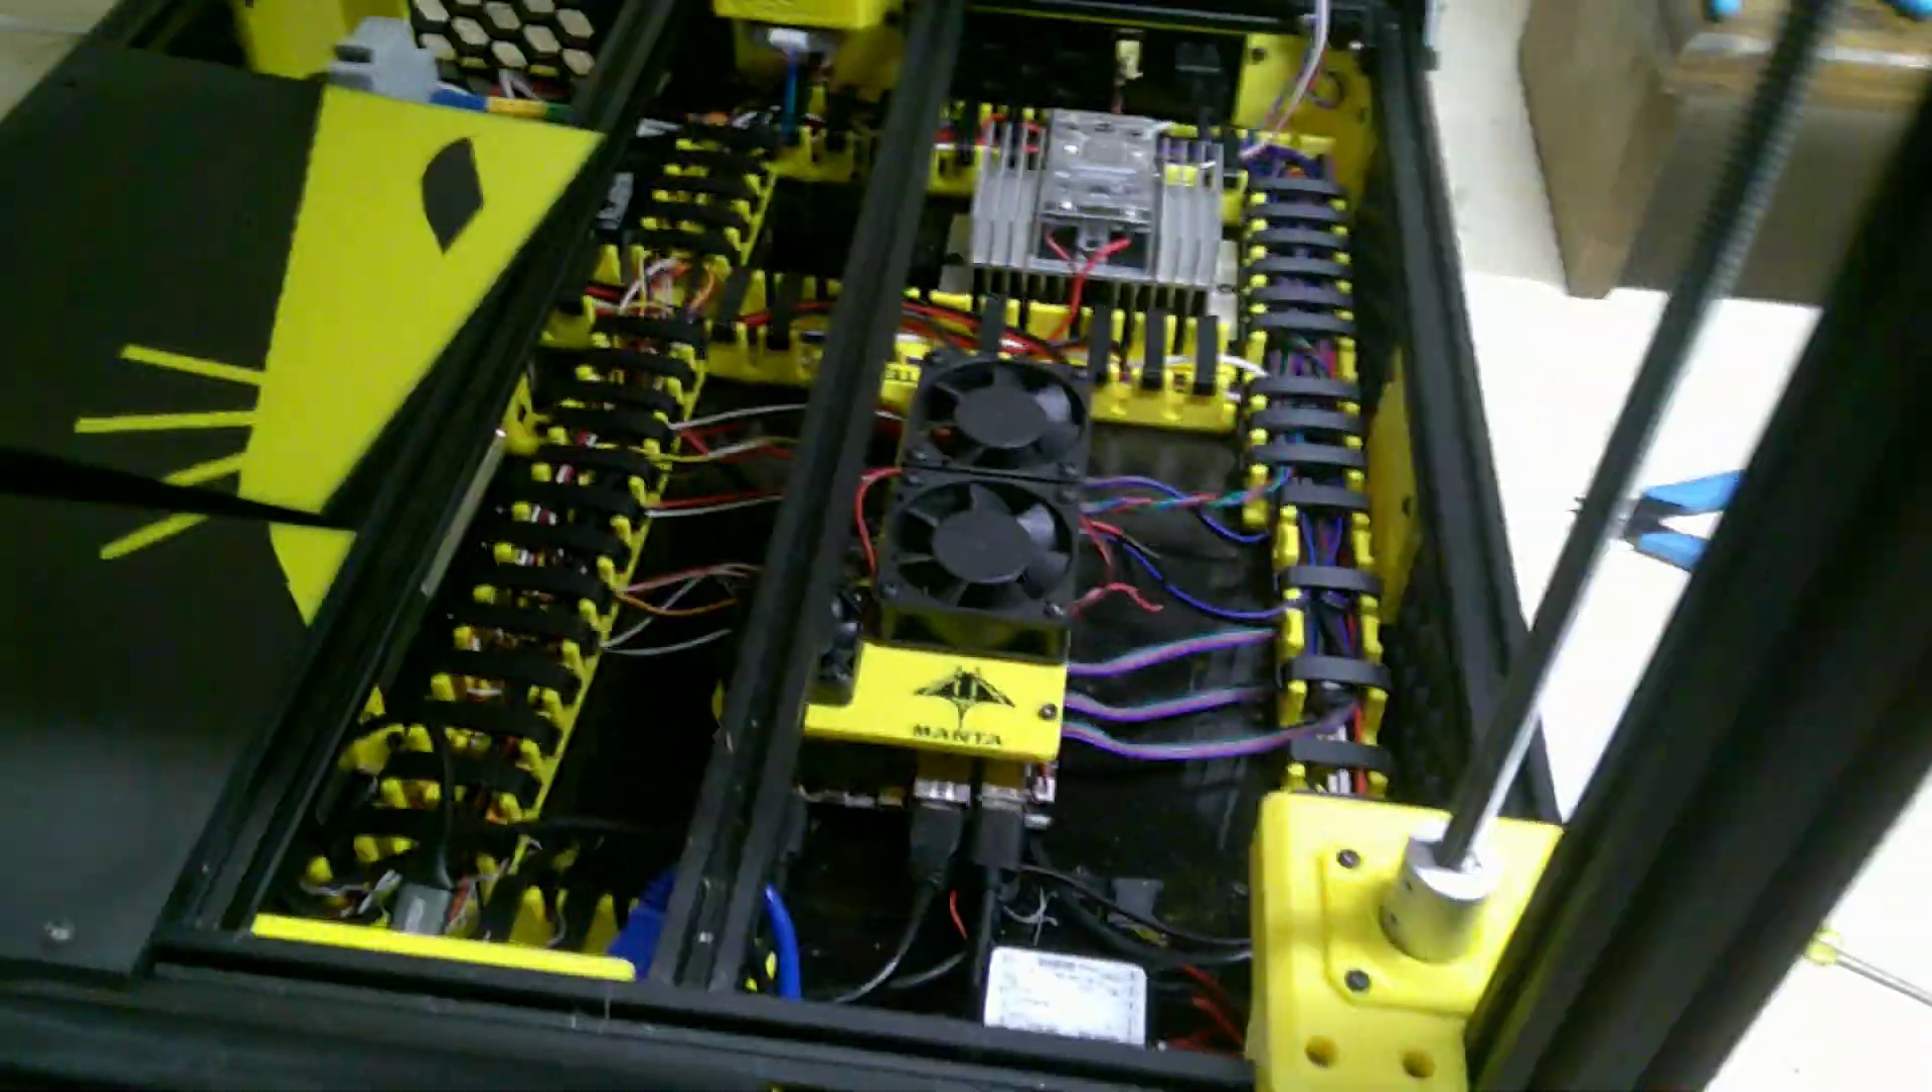We've created this base enclosure all around the bottom to house all the electronics, done all the wiring guides.